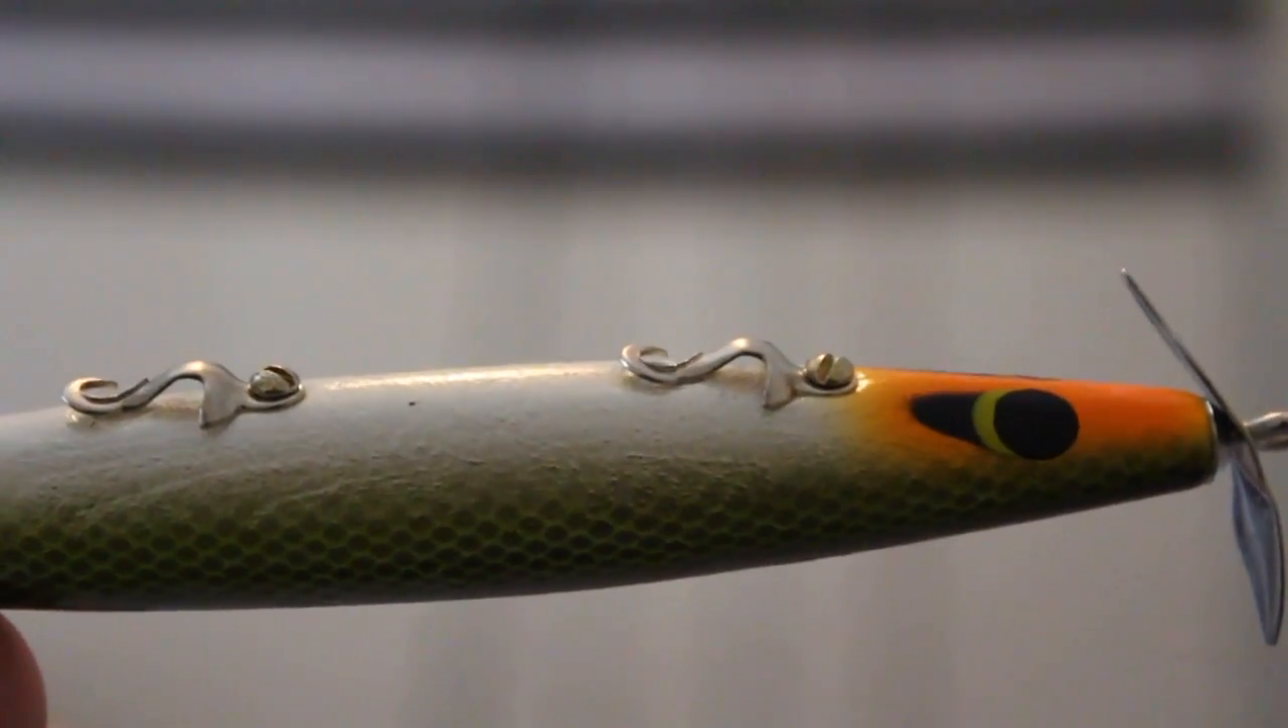So as you all can see I've removed the hooks from the devil's horse and the first thing I want to do to this devil's horse is put a size 3 split ring where the hooks used to be.